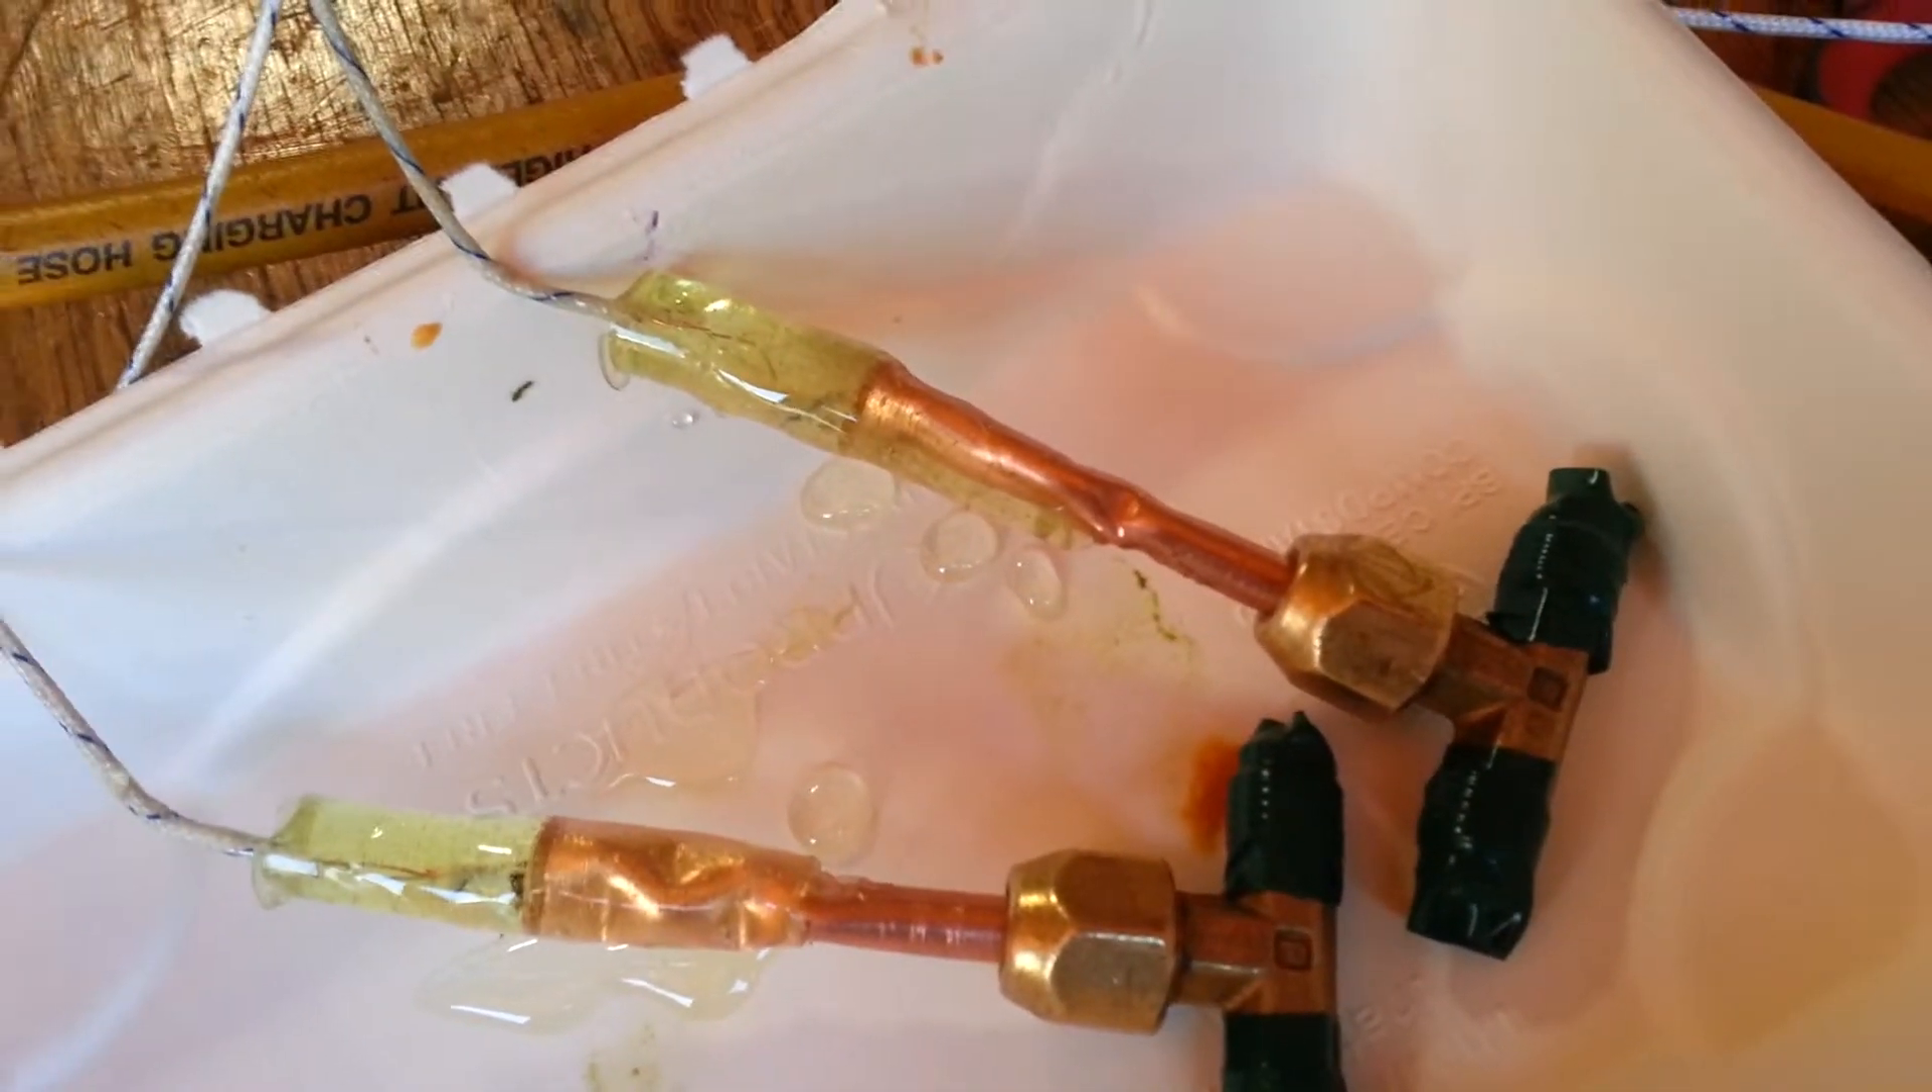I made a short stub out of a quarter inch copper. I flared both ends, but only put a nut on one end so I could fix it to the fitting to the the T.